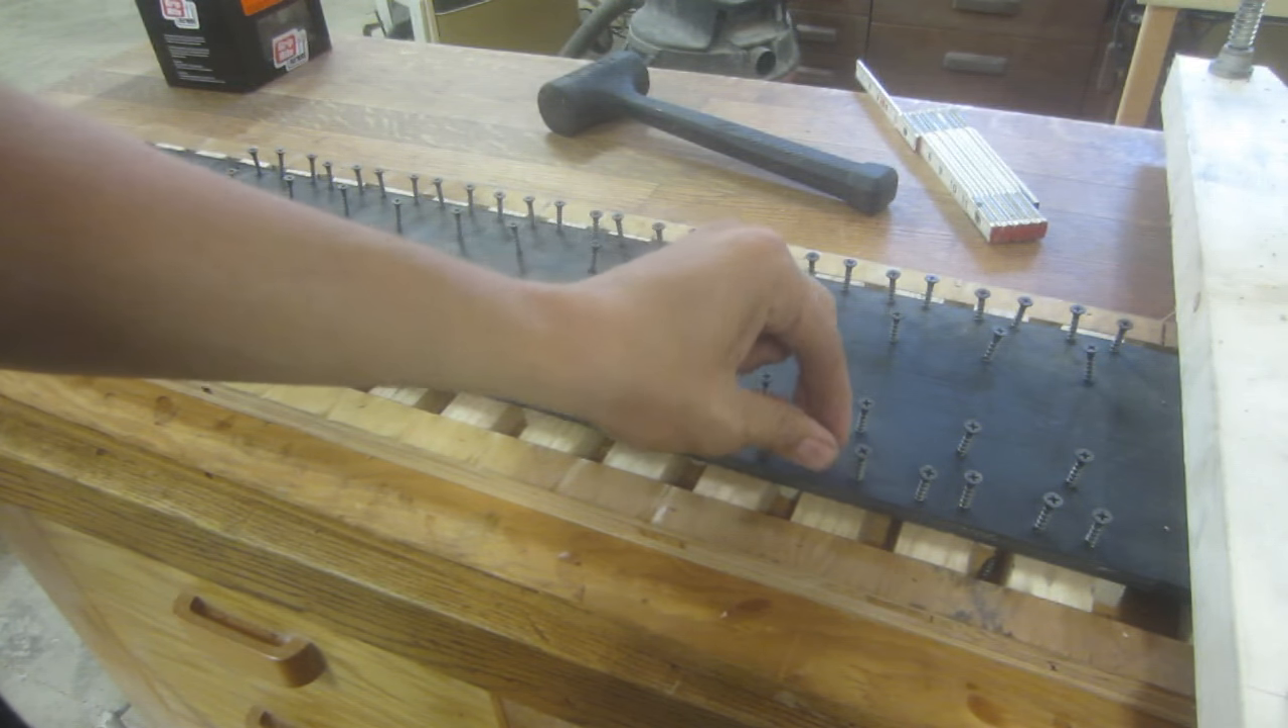All right, so as you can see, I've got all the screws in place here in the, in the holes I drilled earlier. Now I just need to screw them in.